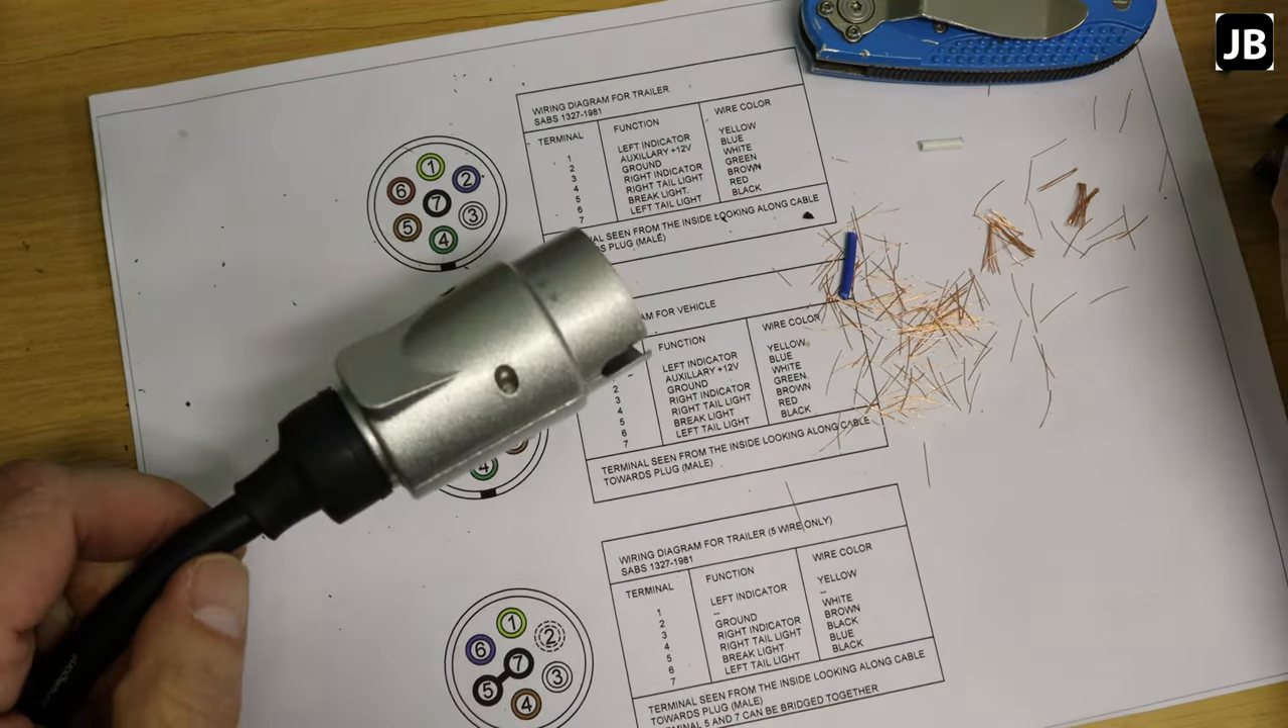We go and now just slide the dust cap on gentlemen and there we have our plug fitted.